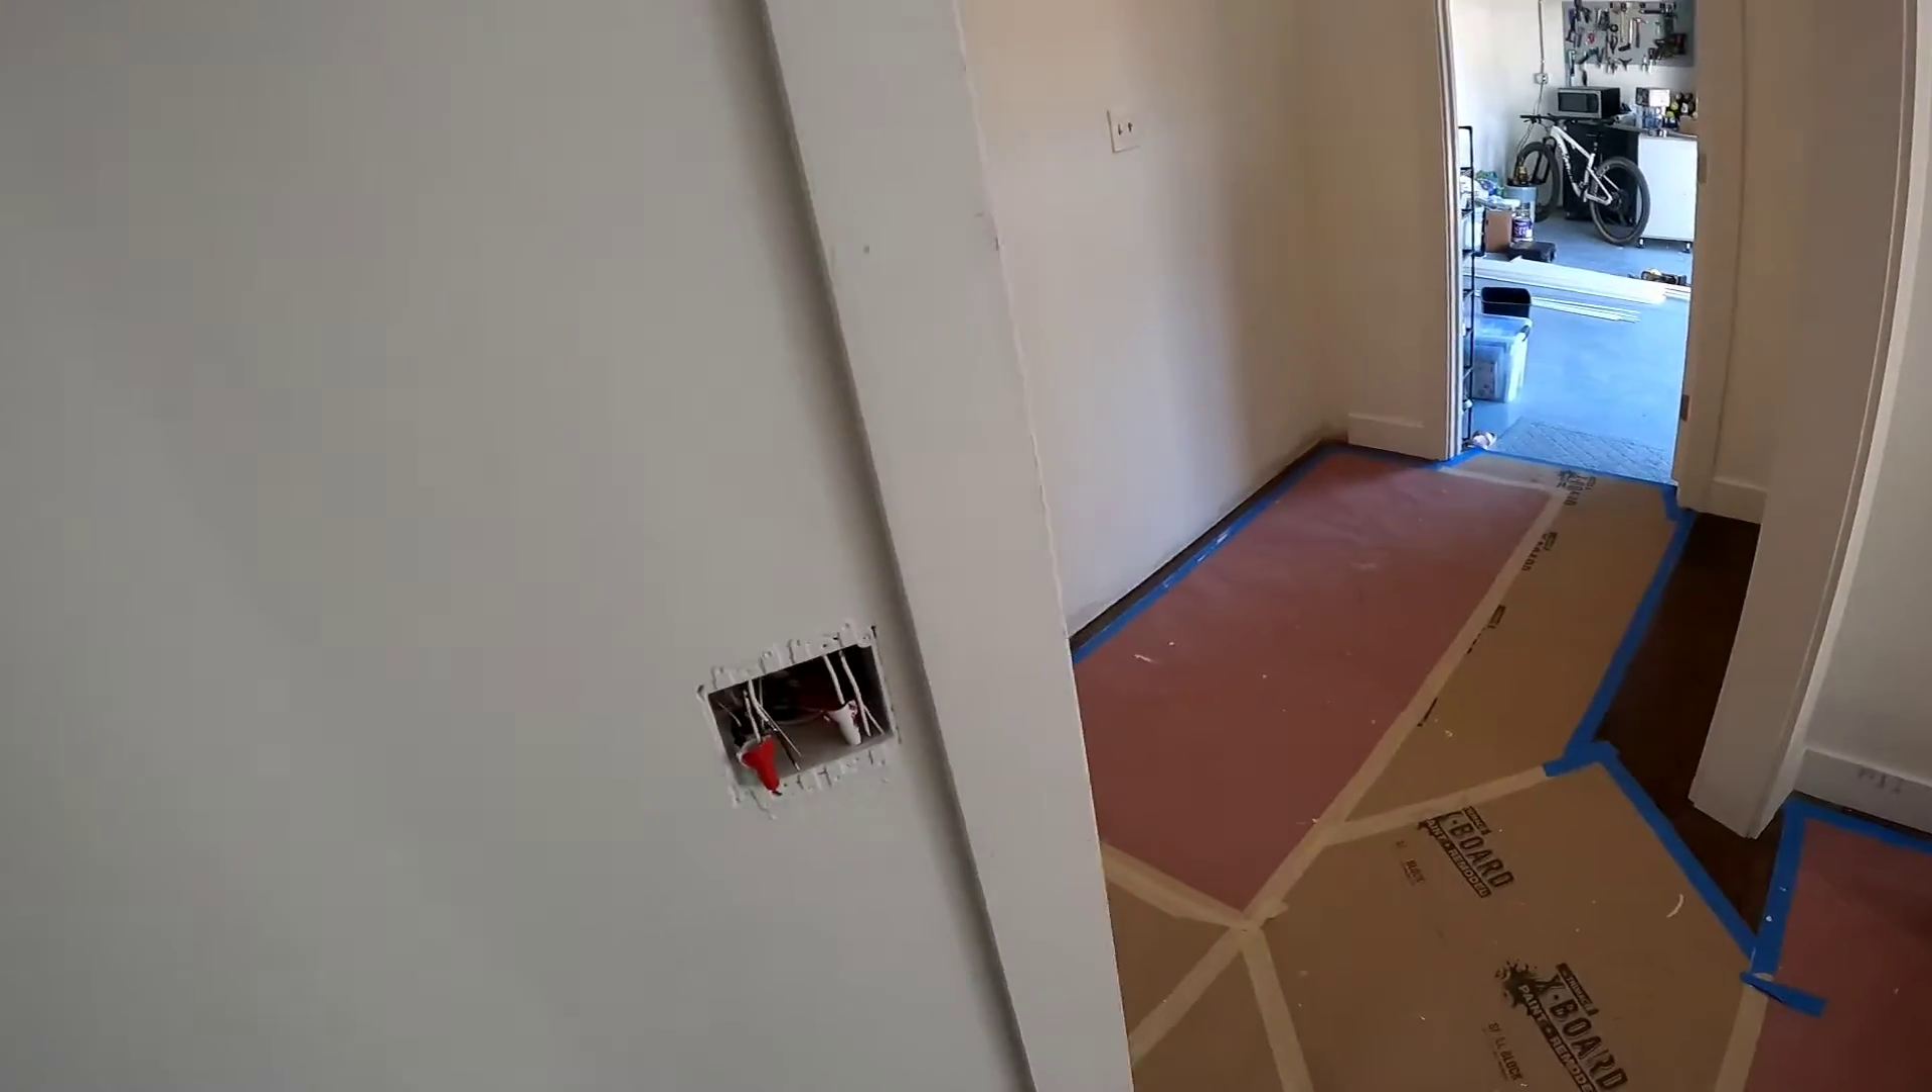Ya tenemos línea tenemos nuestro caliente en nuestra caja pero aún no tenemos nuestro switch.